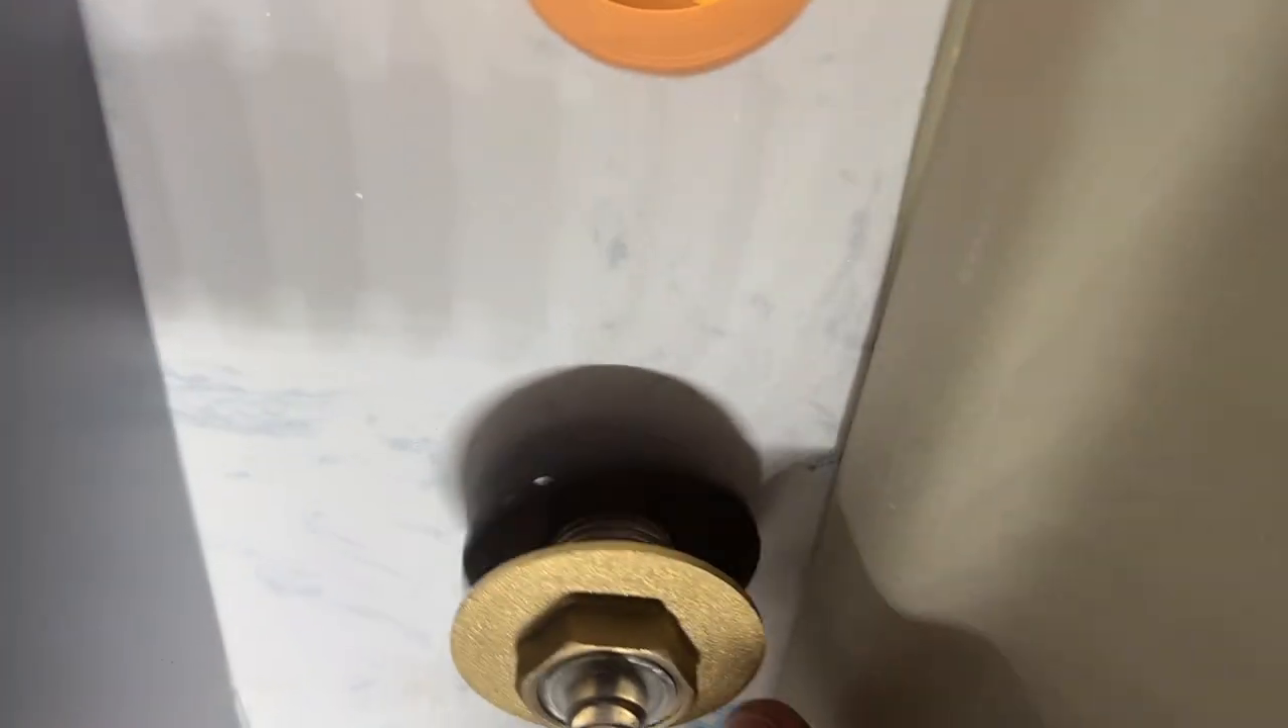You can see I've got my rubber gasket there. I've got my nut started.